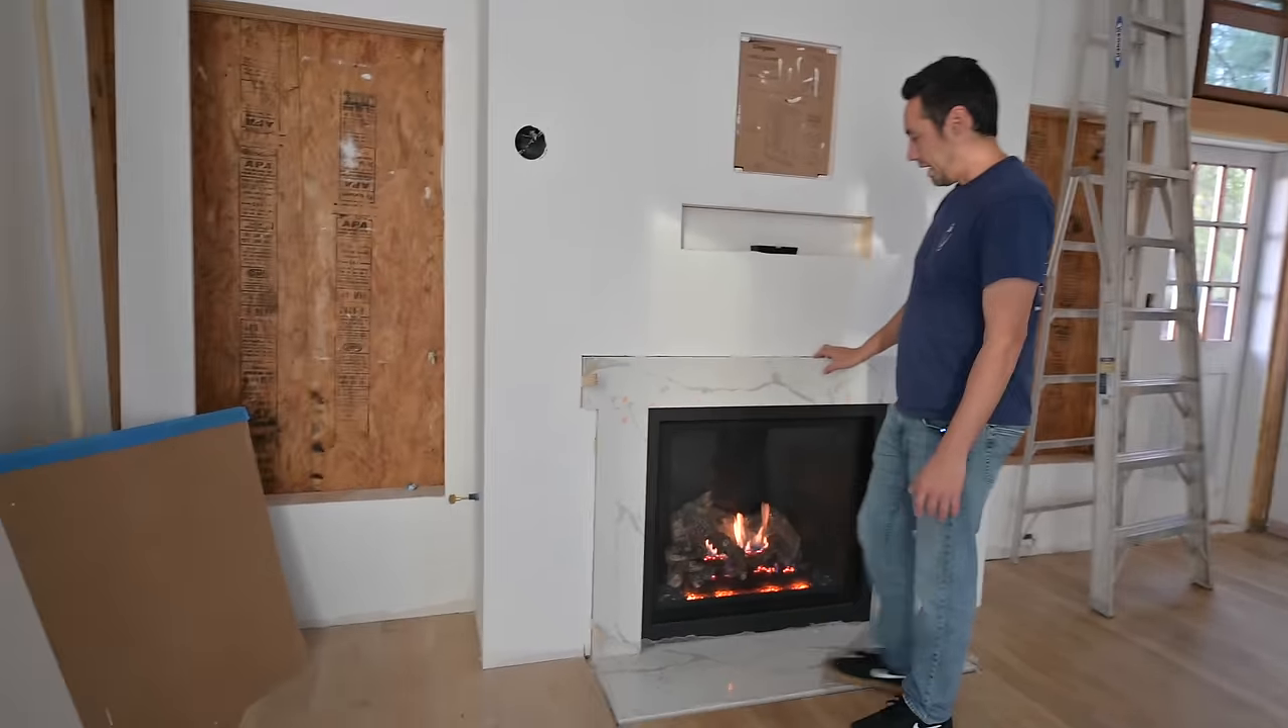Of course, we've got our hearth installed in our surround and adhesive is dry.